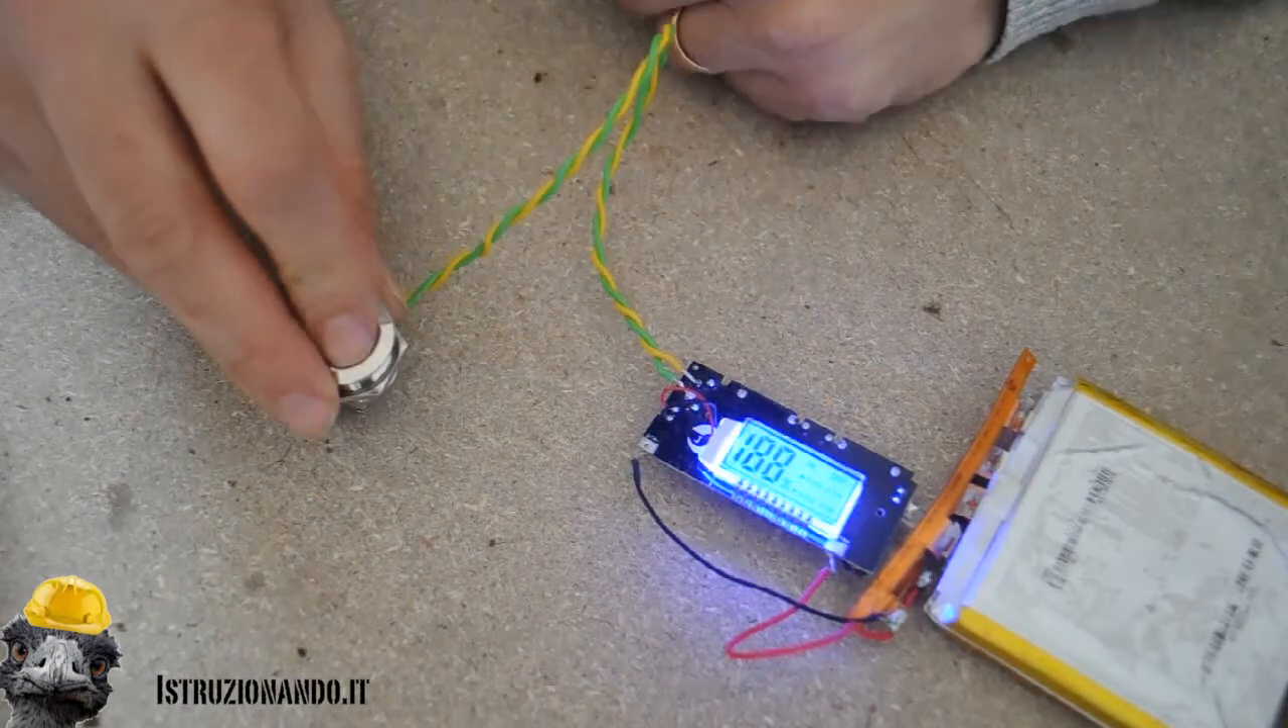Per avere una maggiore comodità ho collegato il pulsante NA direttamente al modulo del powerbank.